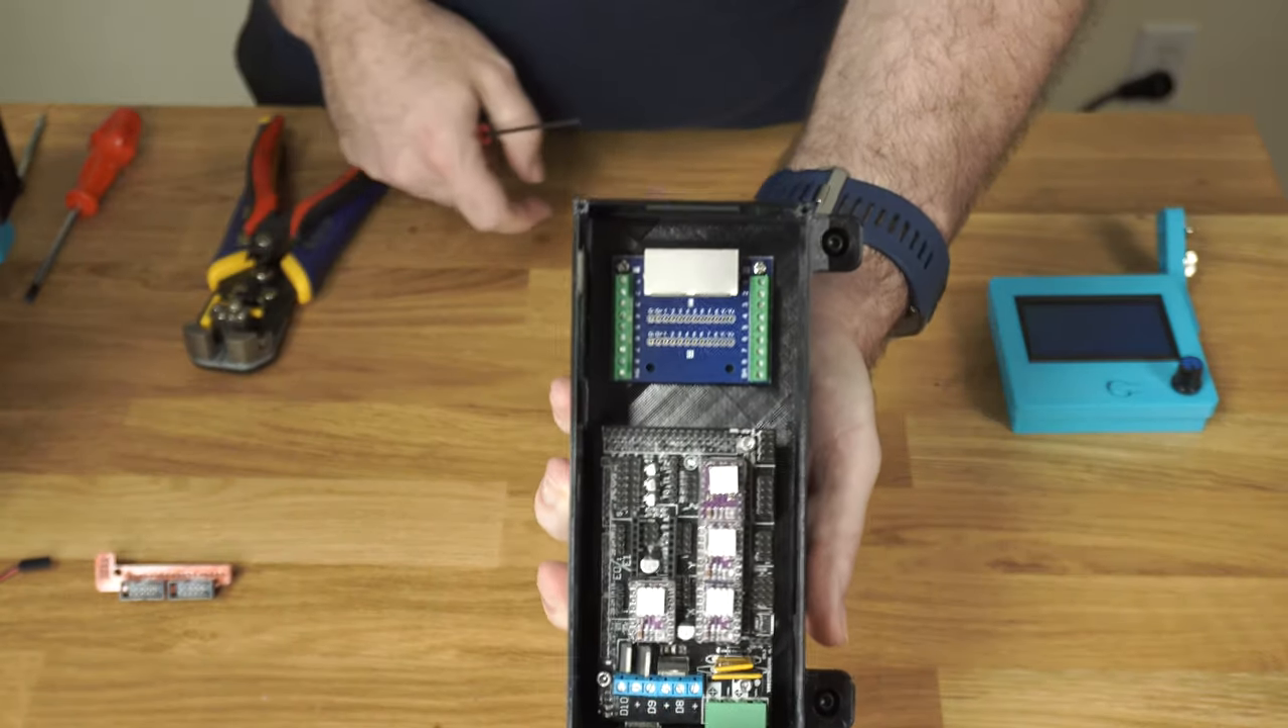Then you can see that I've already got the Ethernet breakout board installed.